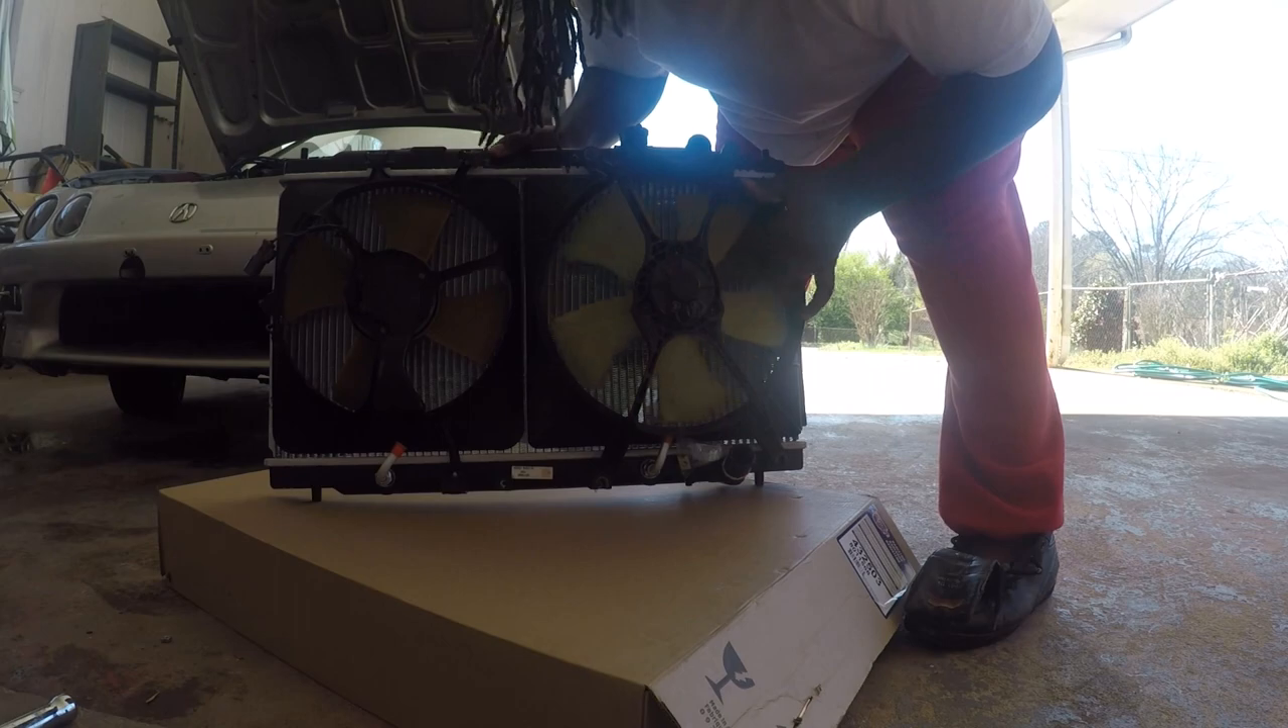Well uh I thought I was recording but I just I just finished putting the fans on just now.